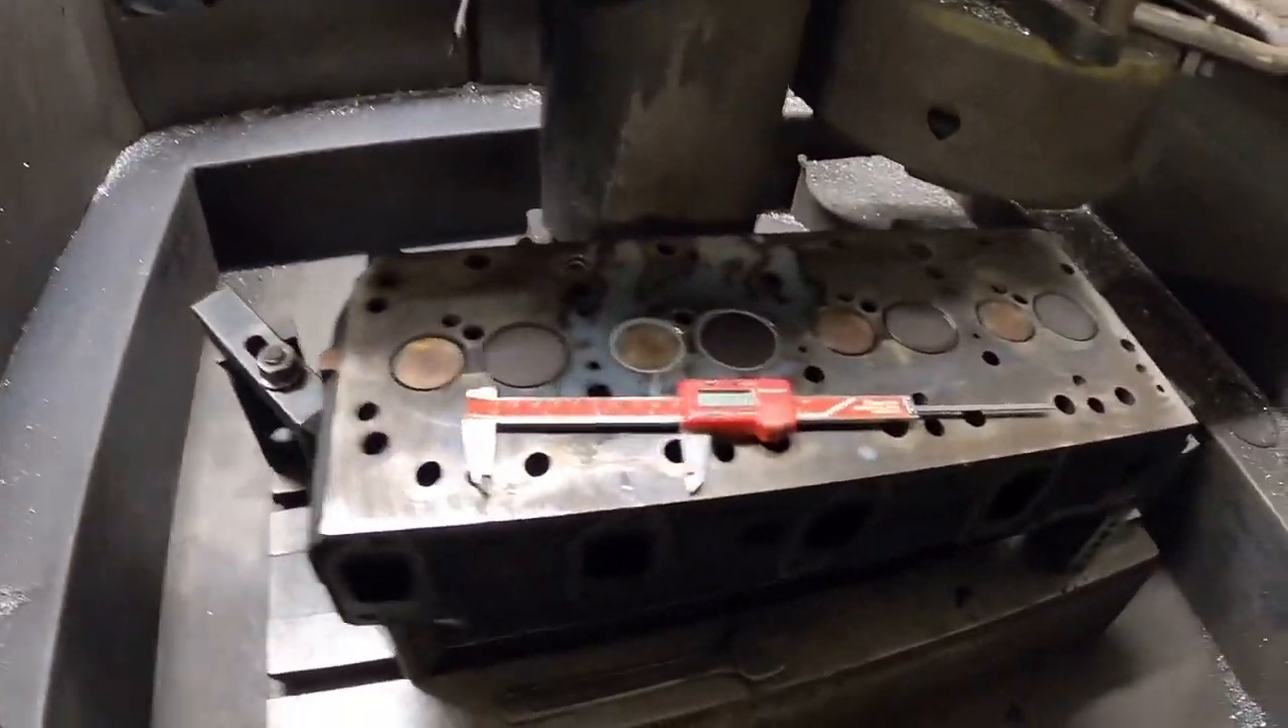So i've got the cylinder head mounted onto the head skimmer.